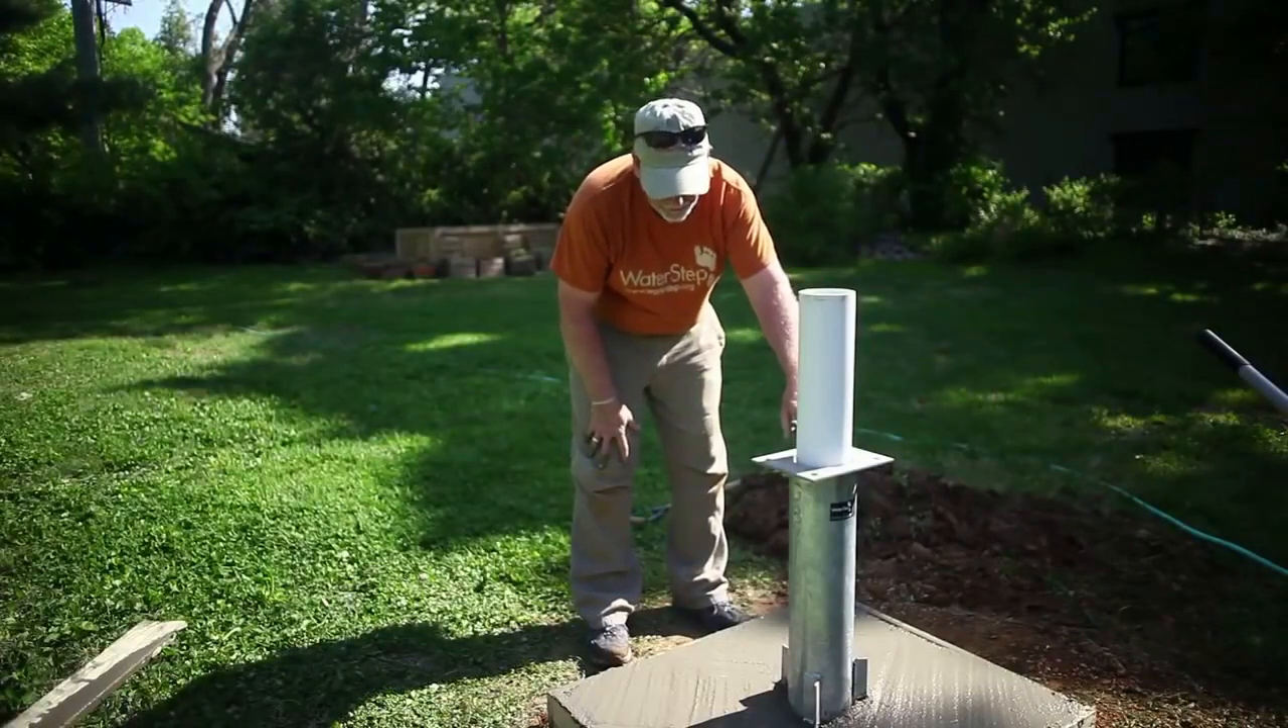As you notice we've got our our well casing is is higher than our pedestal.